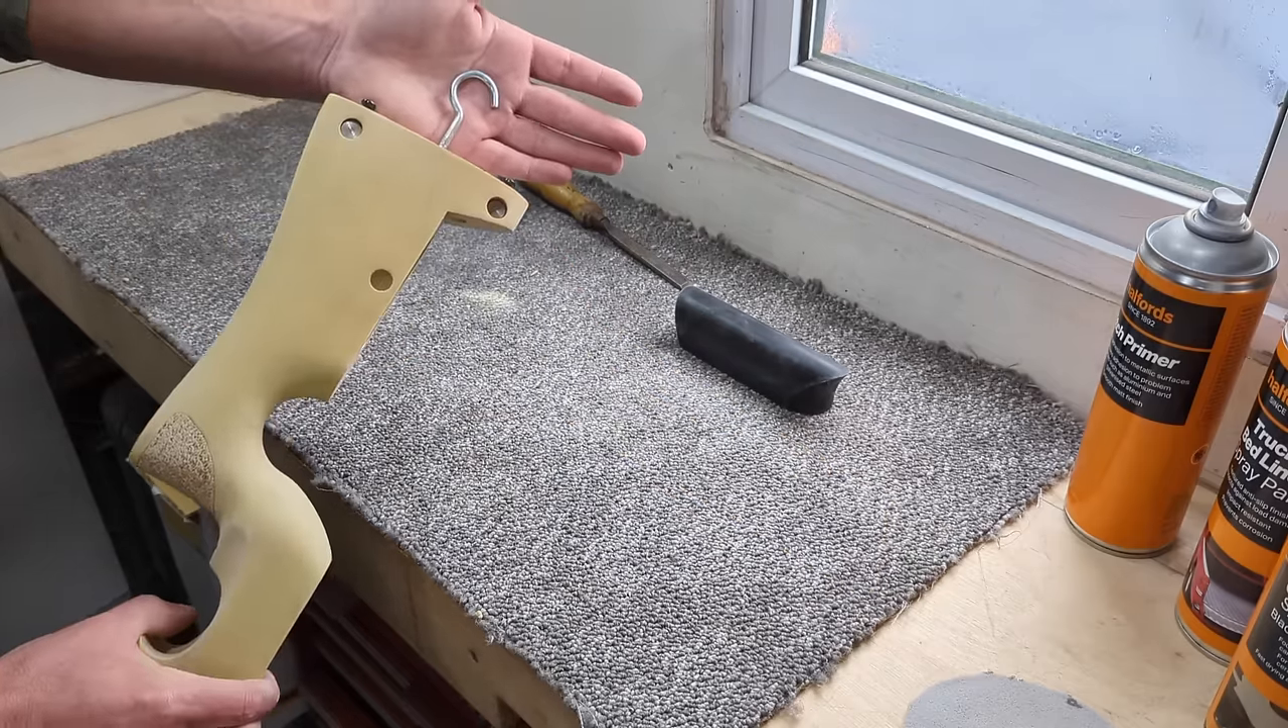You've probably noticed that I've put in a little screw eye at the bottom there.